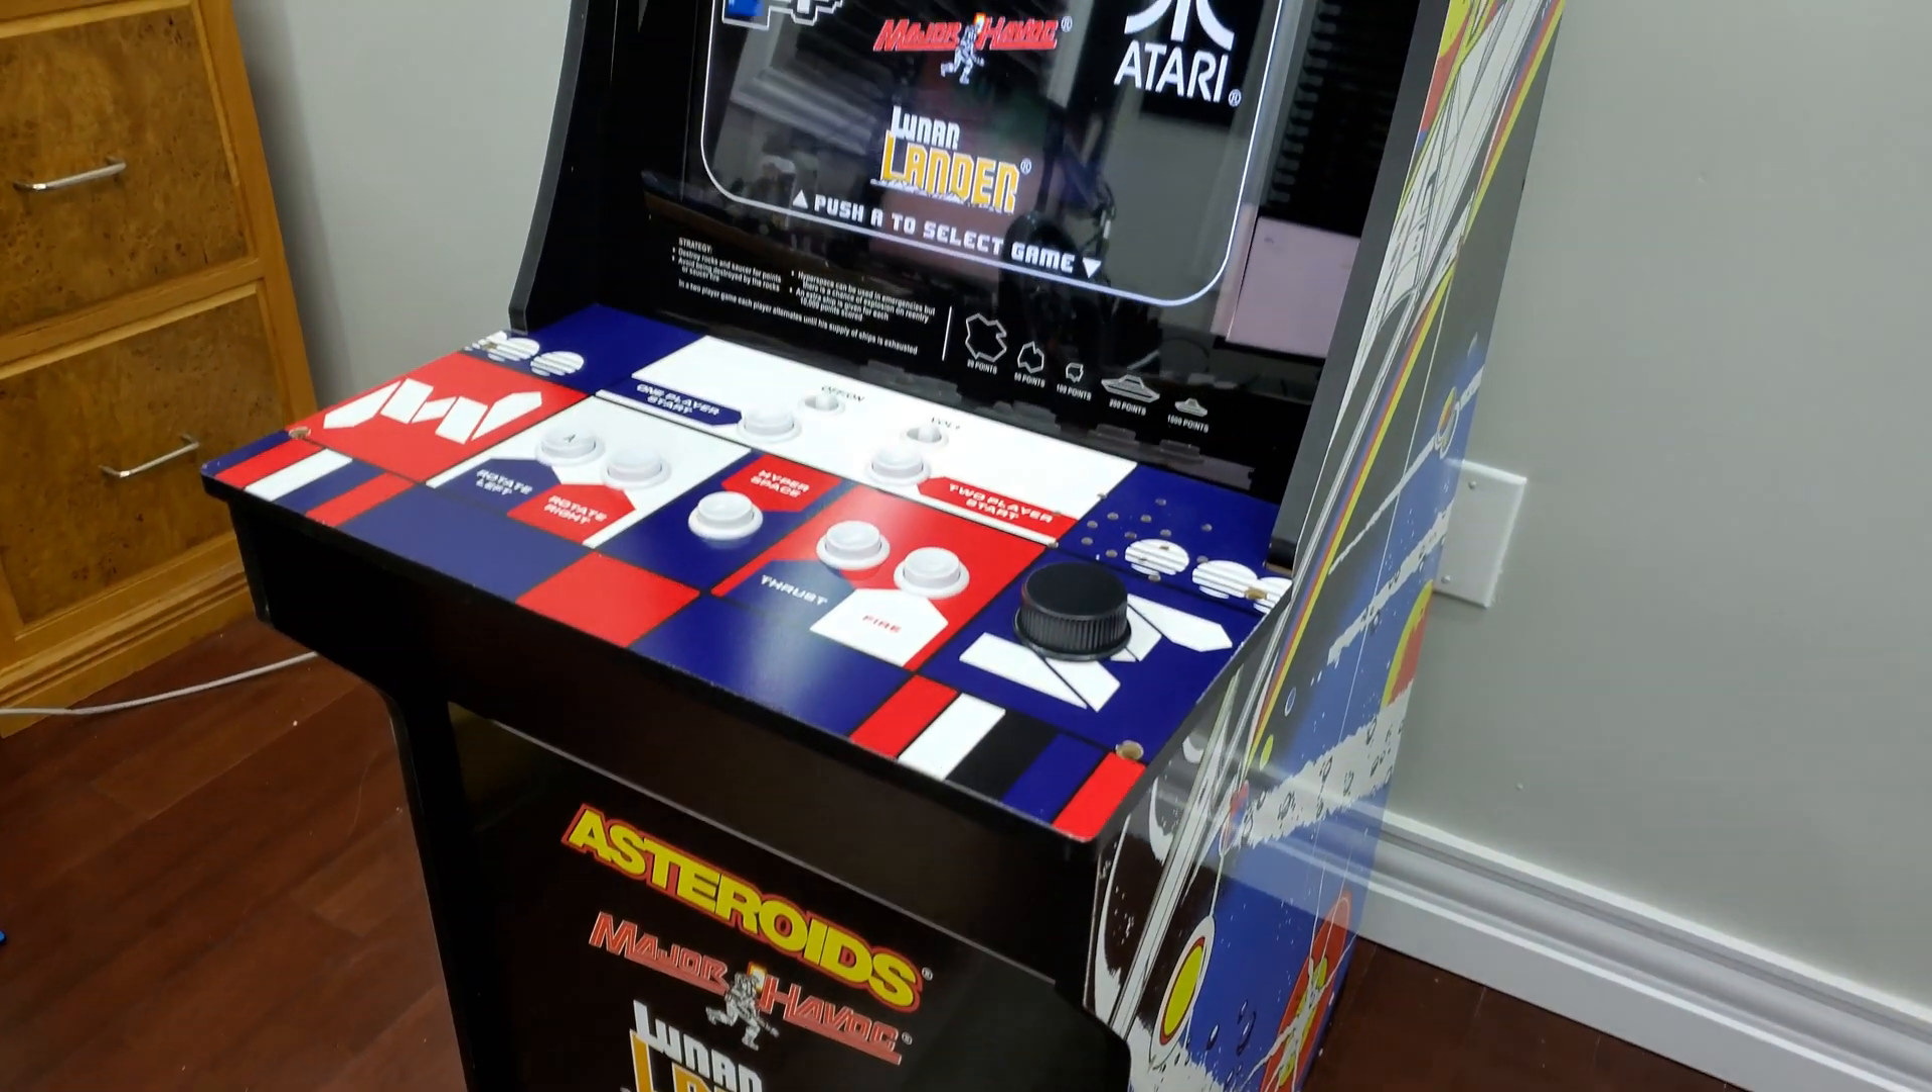Okay so I just finished assembling the arcade one up unit and in my opinion it's actually one of the better looking machines.